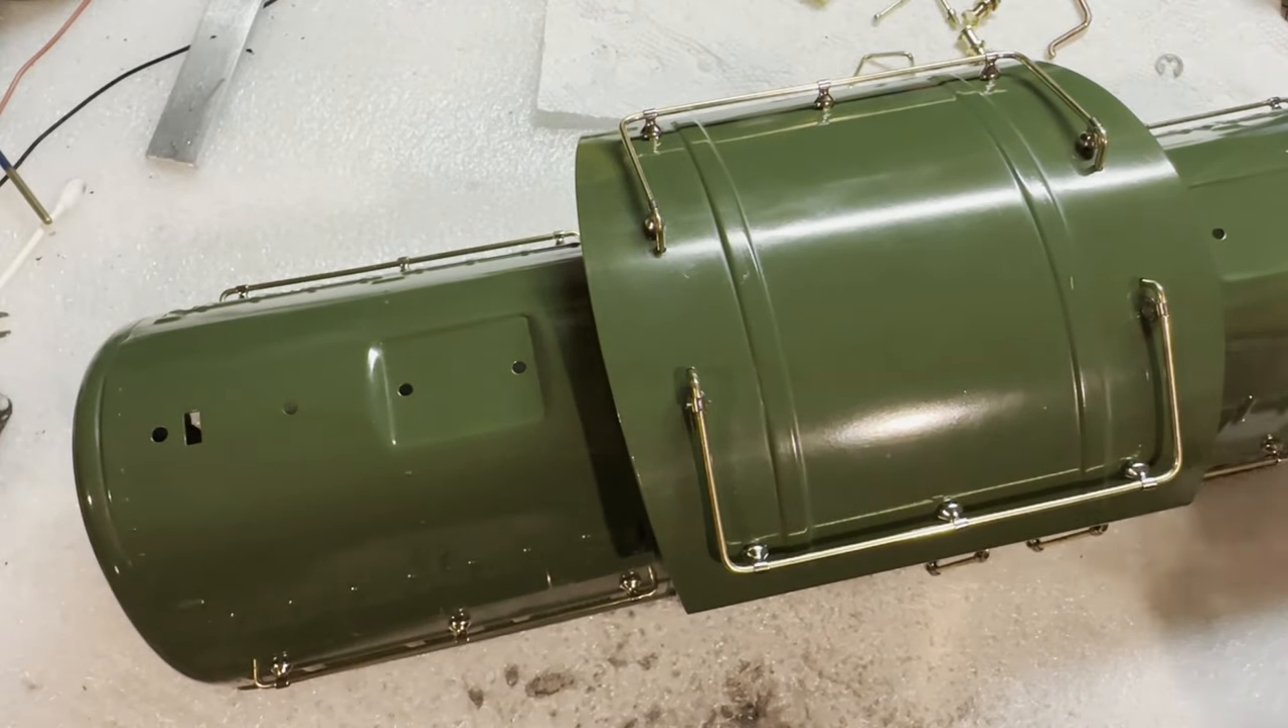Okay, the rest of the railings are on there. I didn't show that since installation was kind of the same as the rest of the railings.